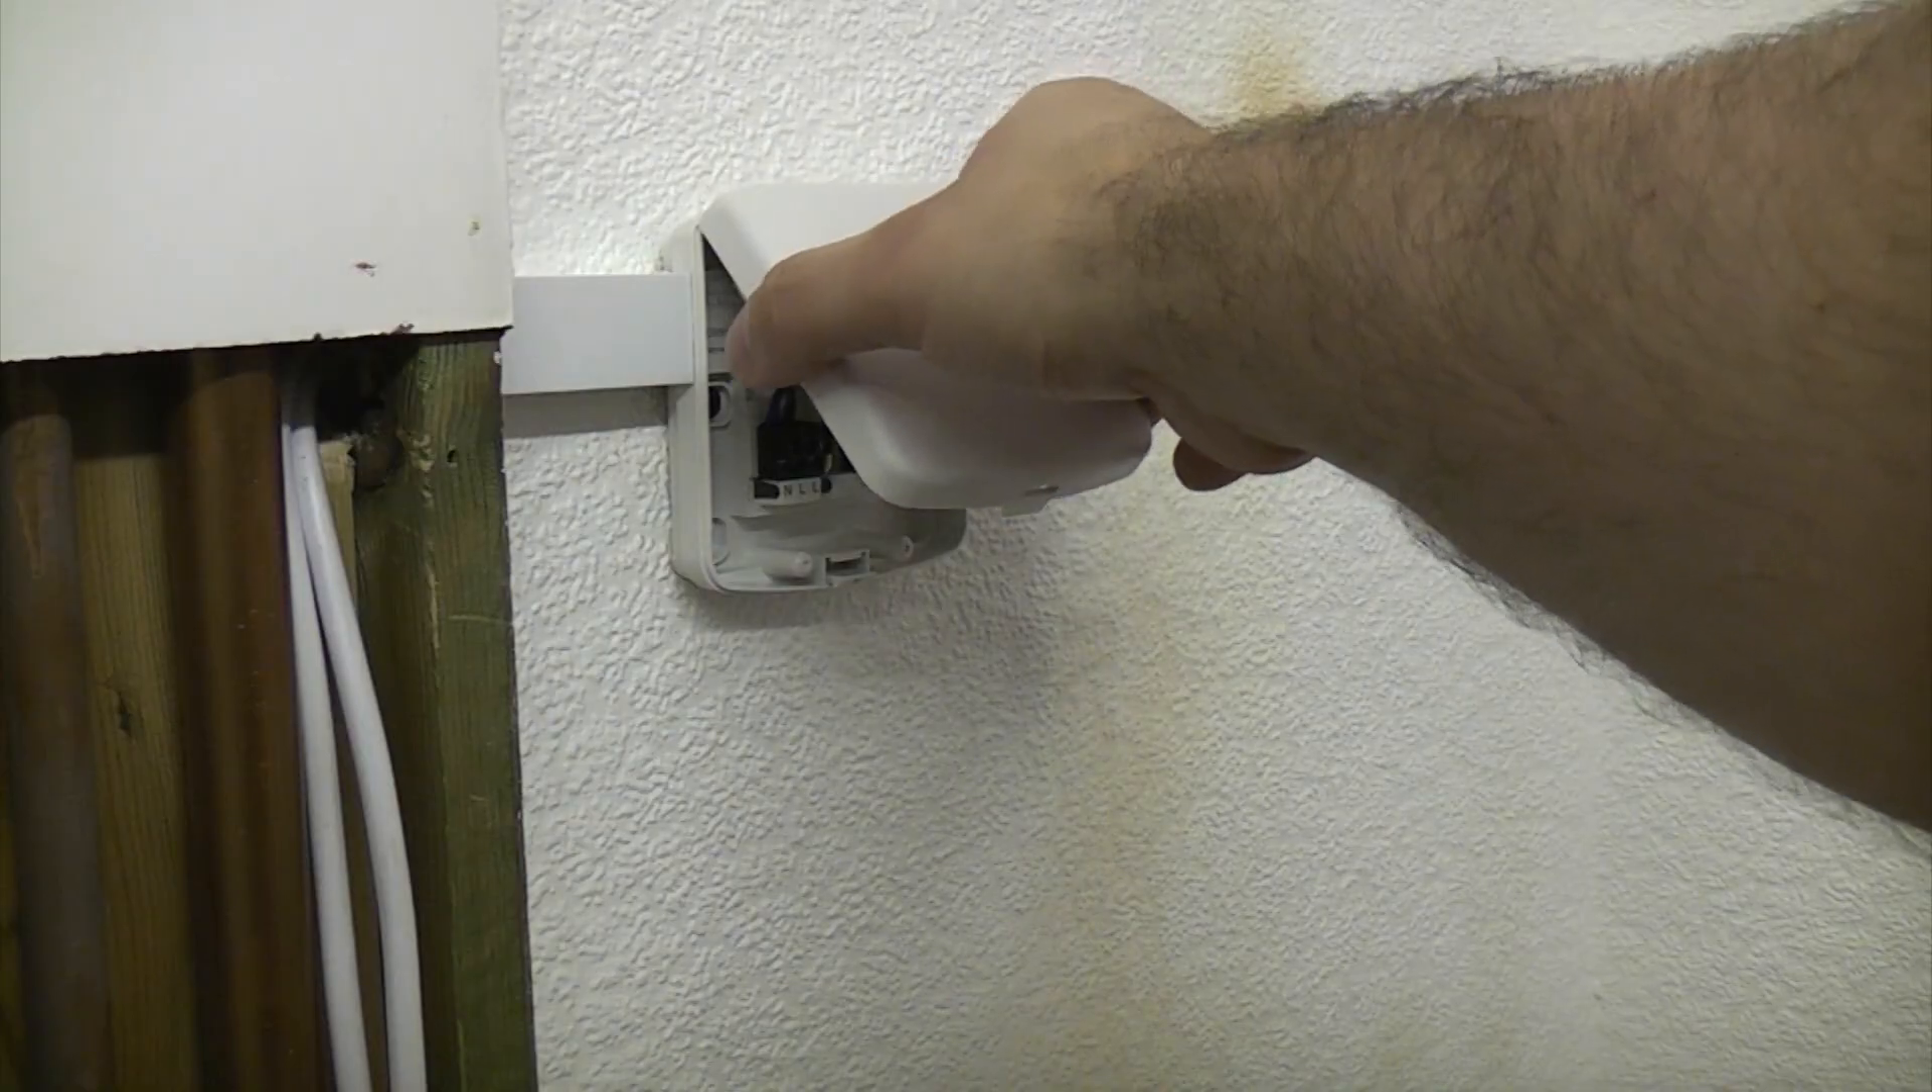So now all we need to do is put the front on the relay box.